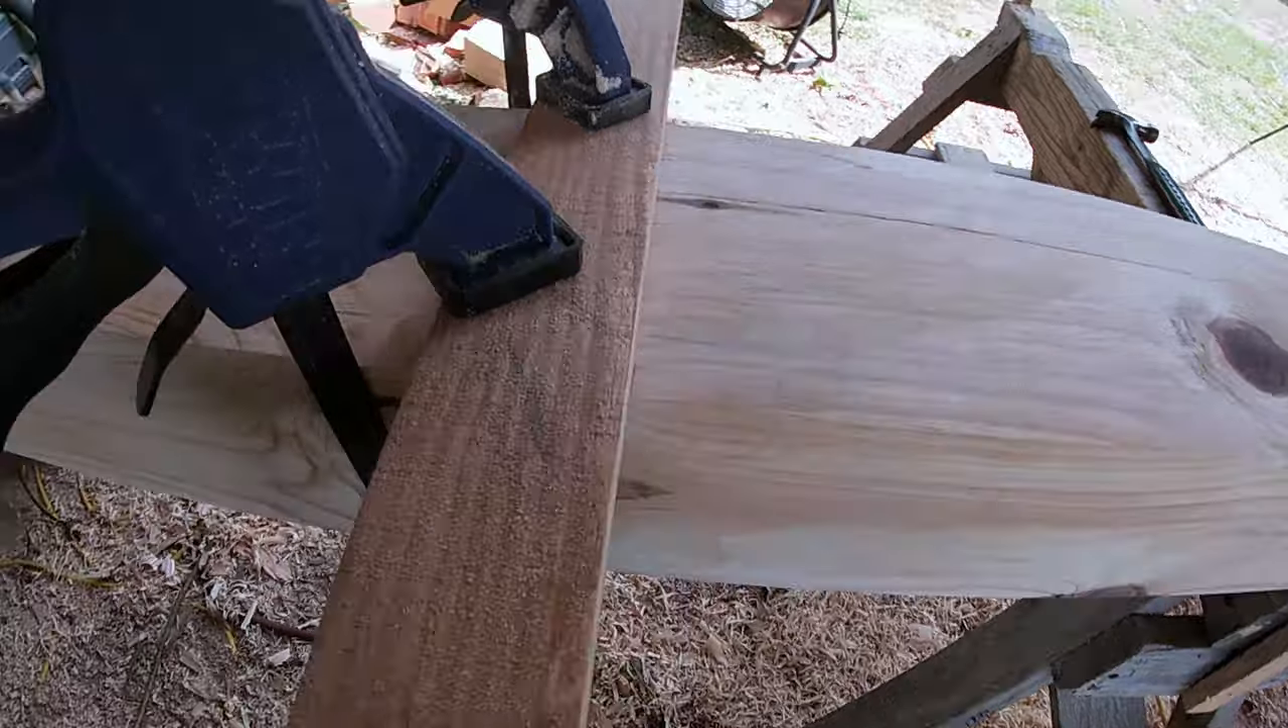I just took a board and I've clamped it on there and I can just go right up against that with my router.